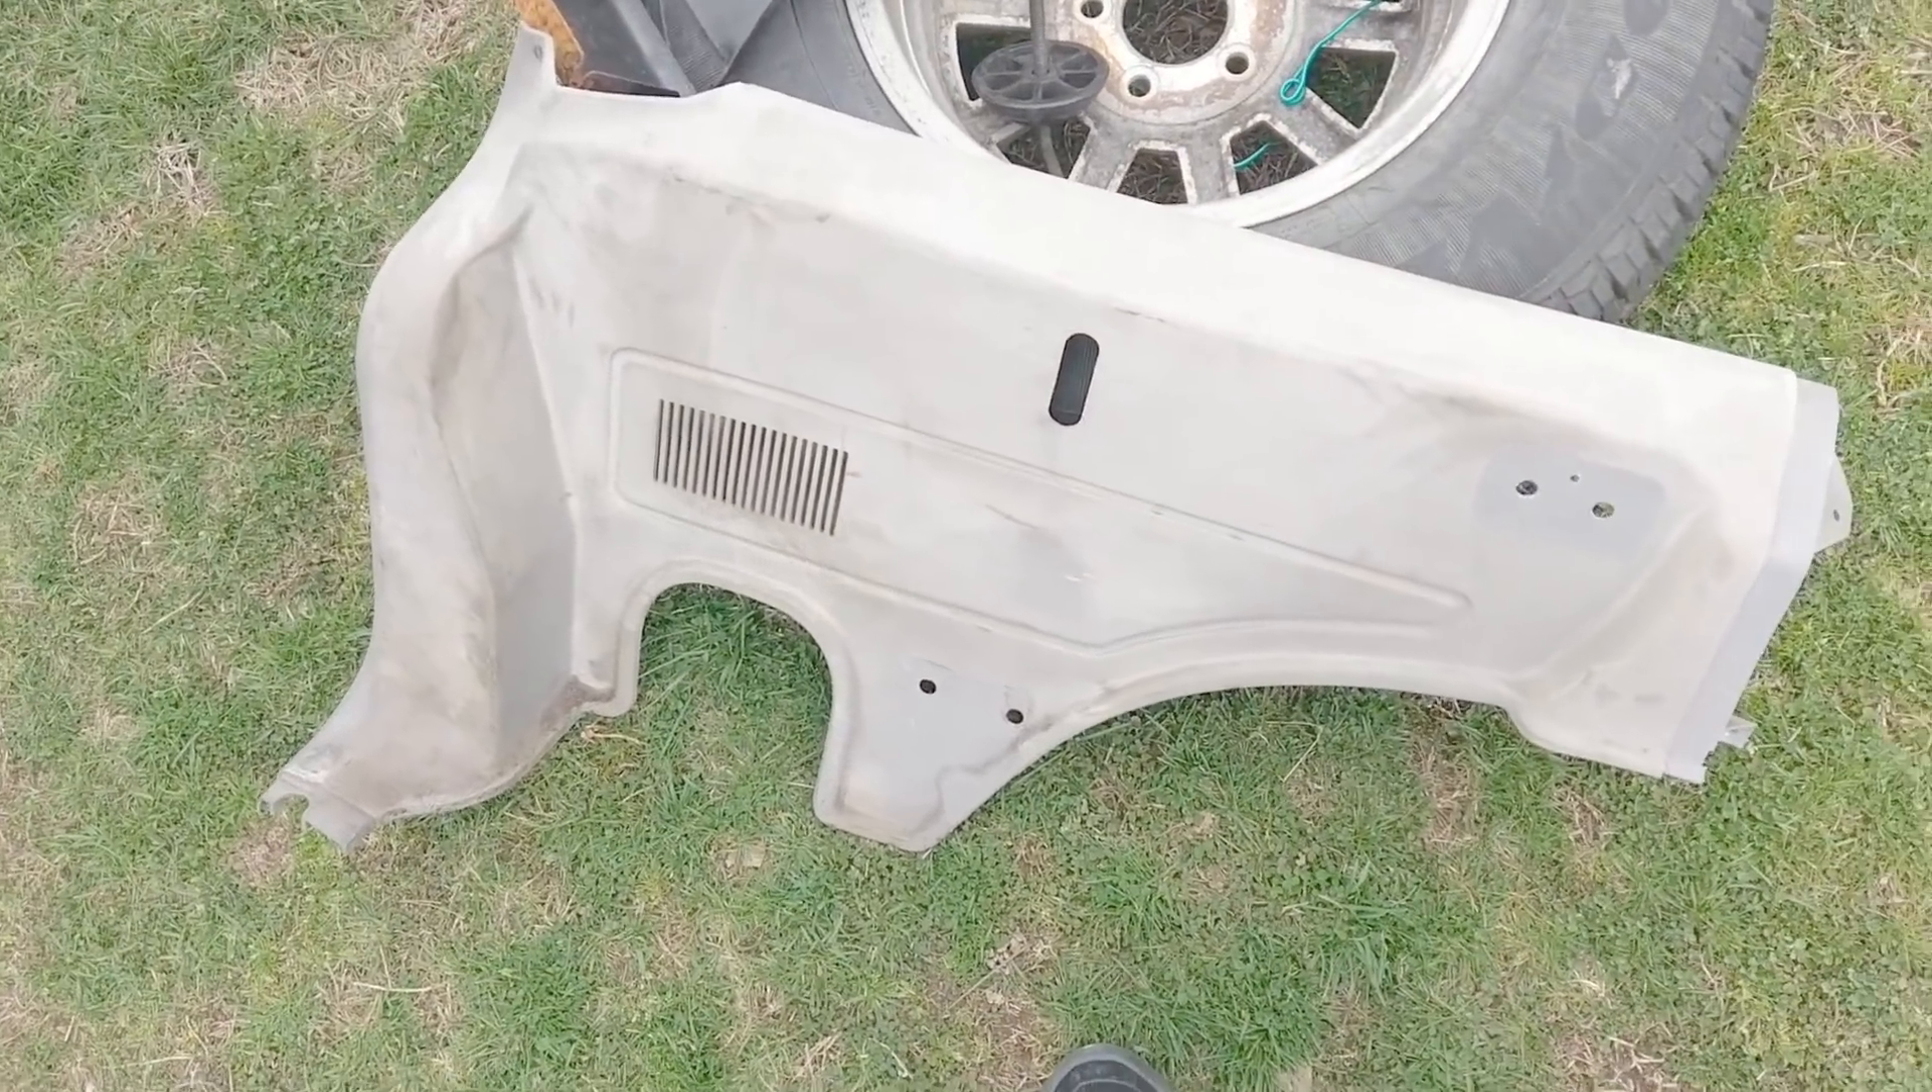So I got this panel taken out.